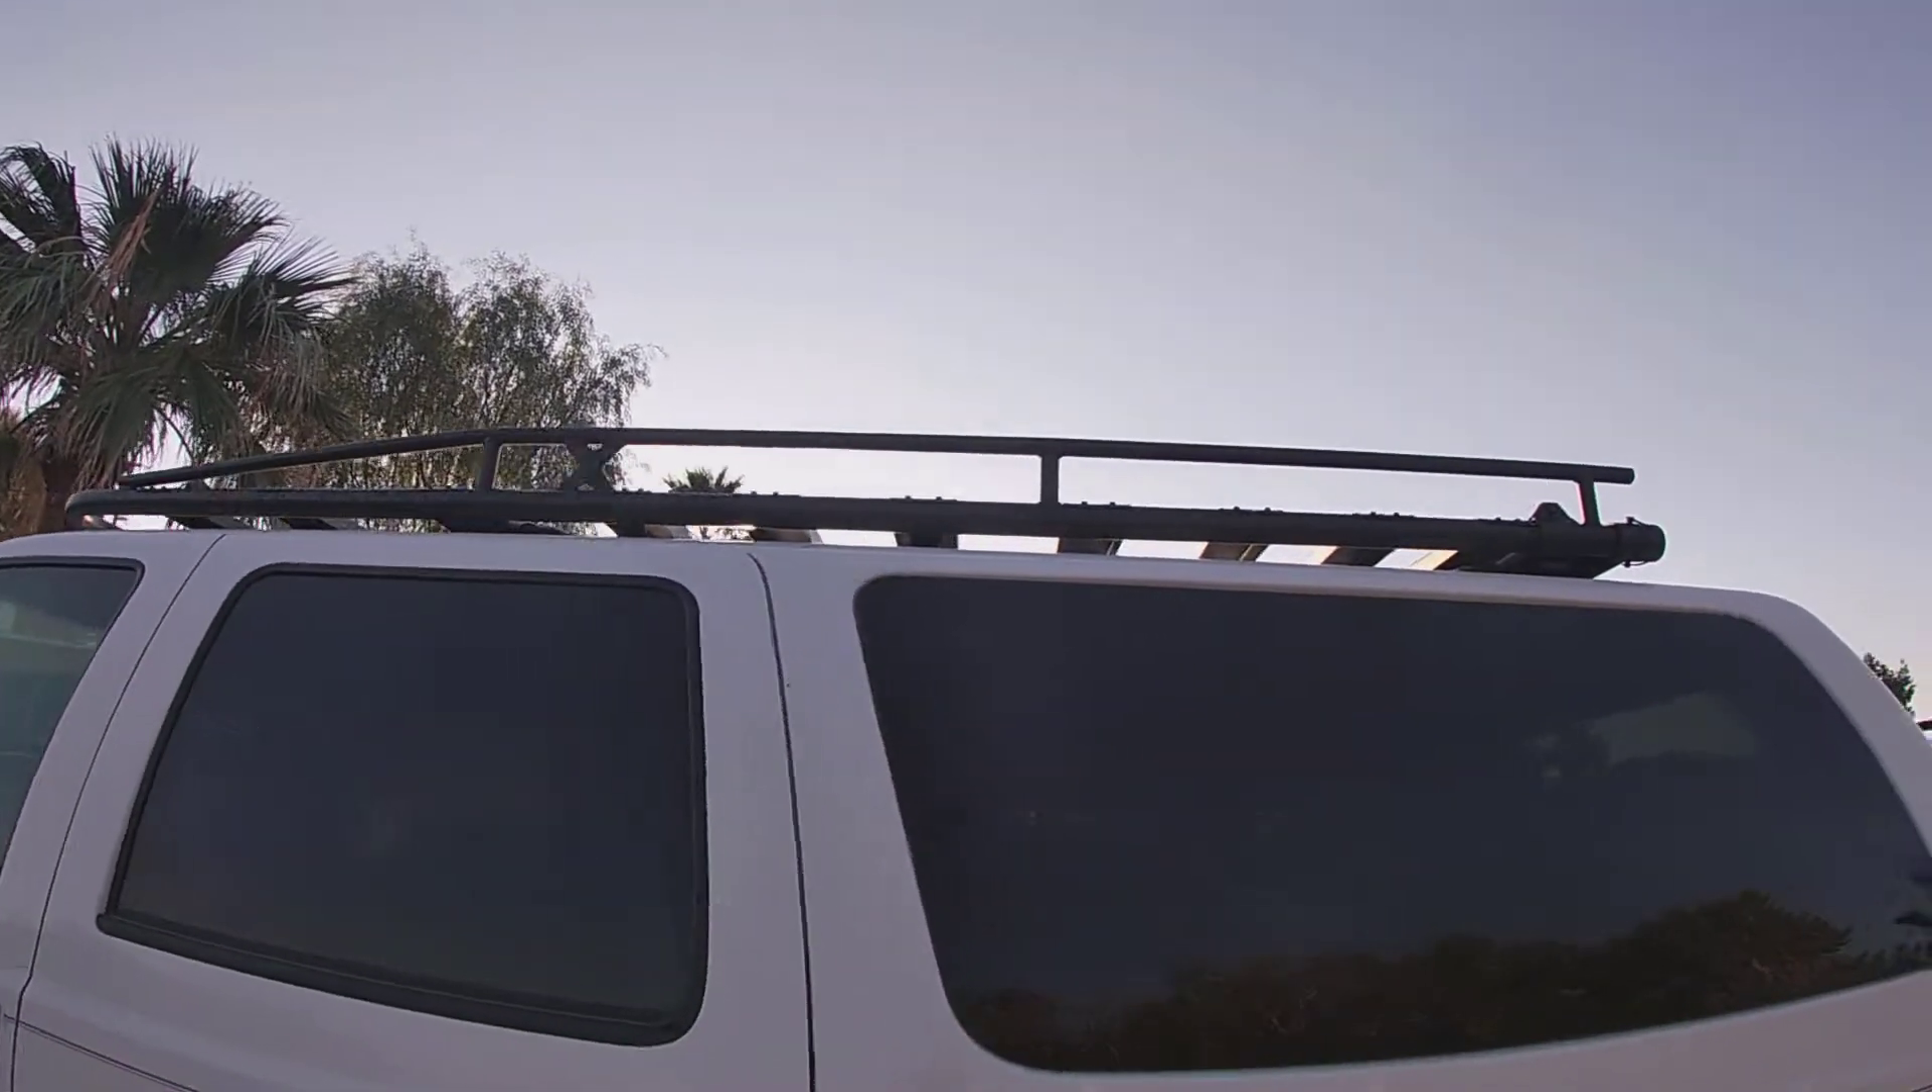The big lifted excursion has a roof rack now, a full size one.